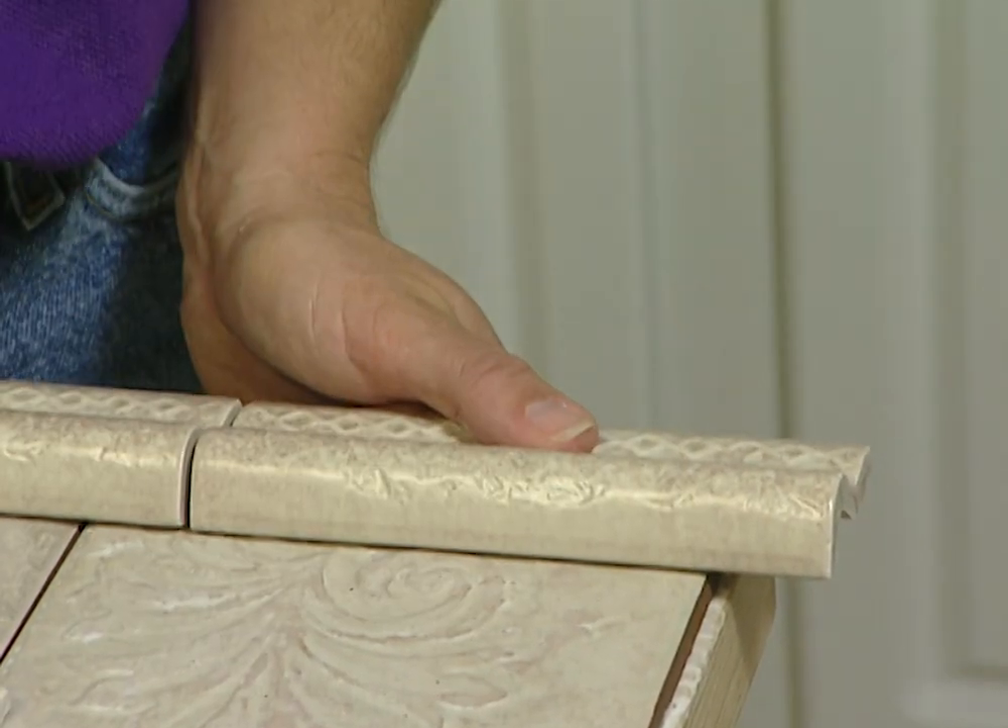Now when I get down here on the end, we have another overhang with the border.